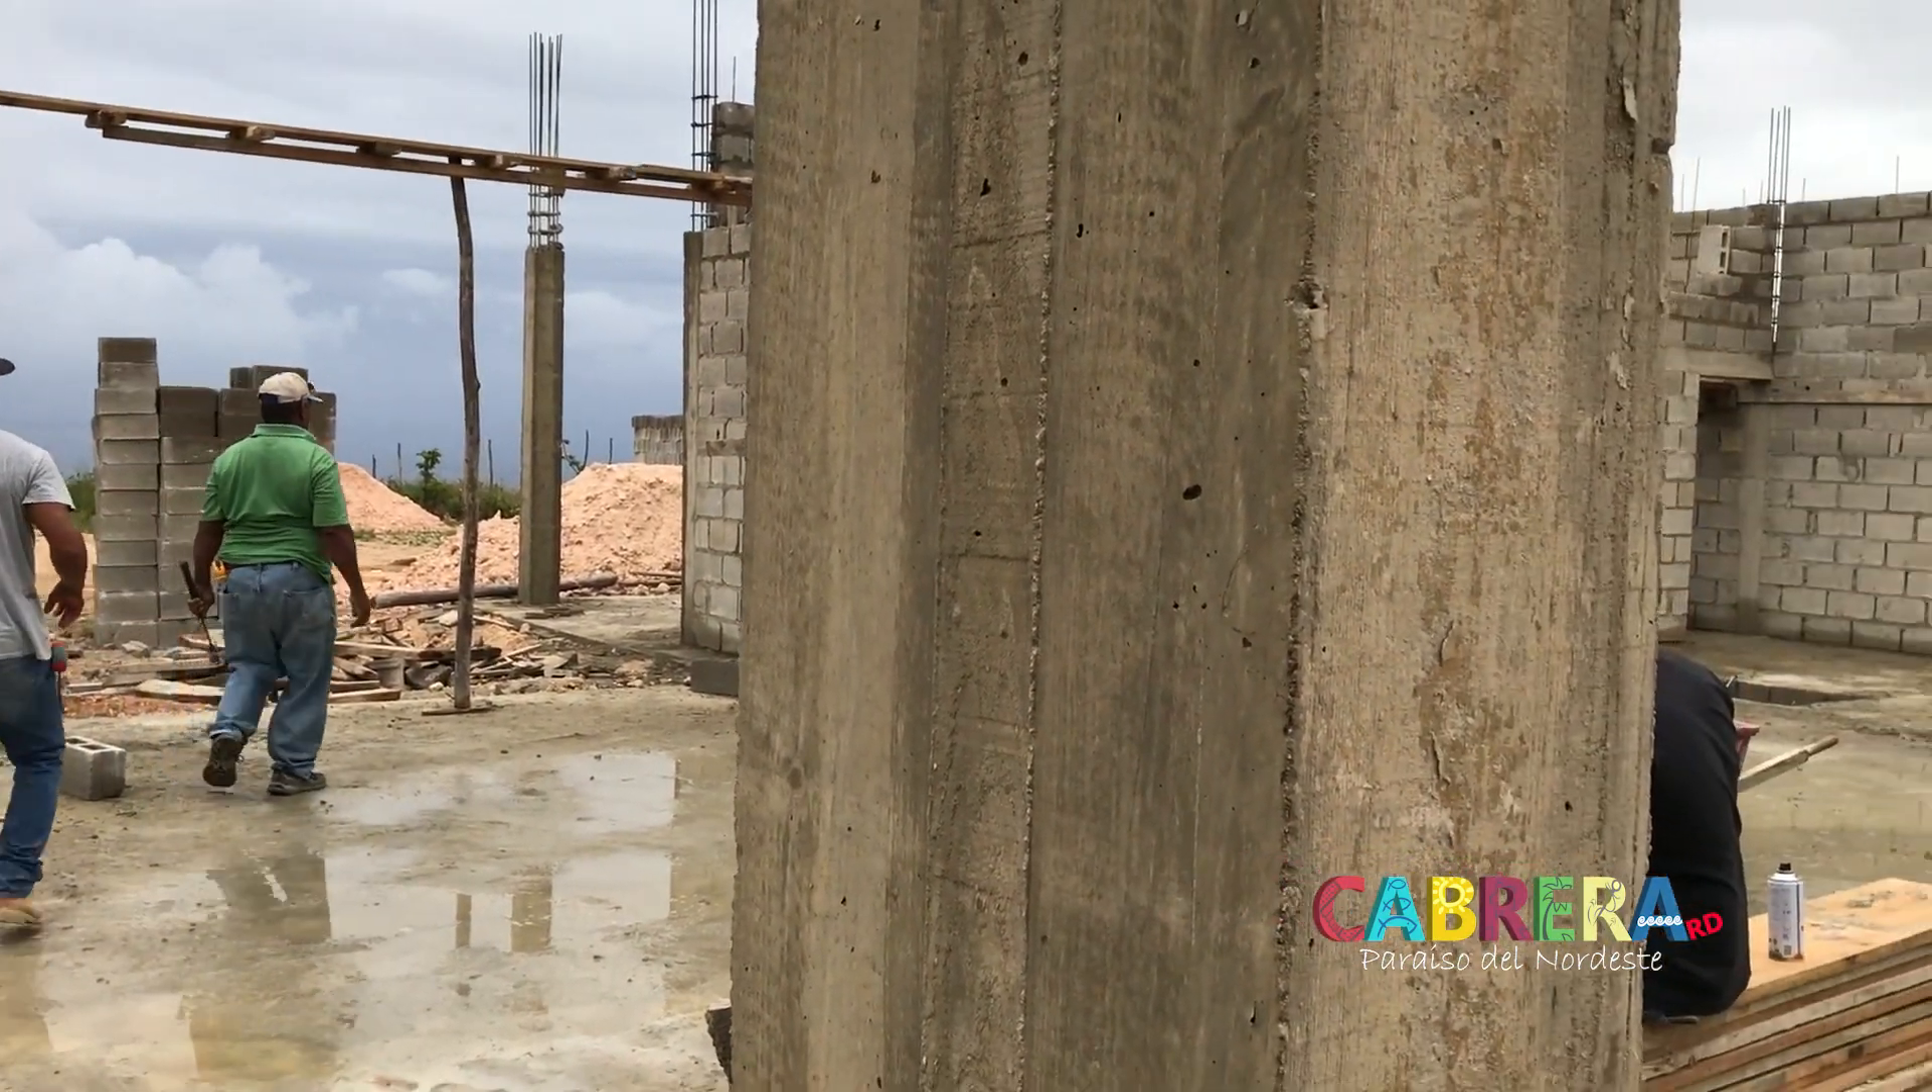Now that is a column. OK, the wood is off it now.